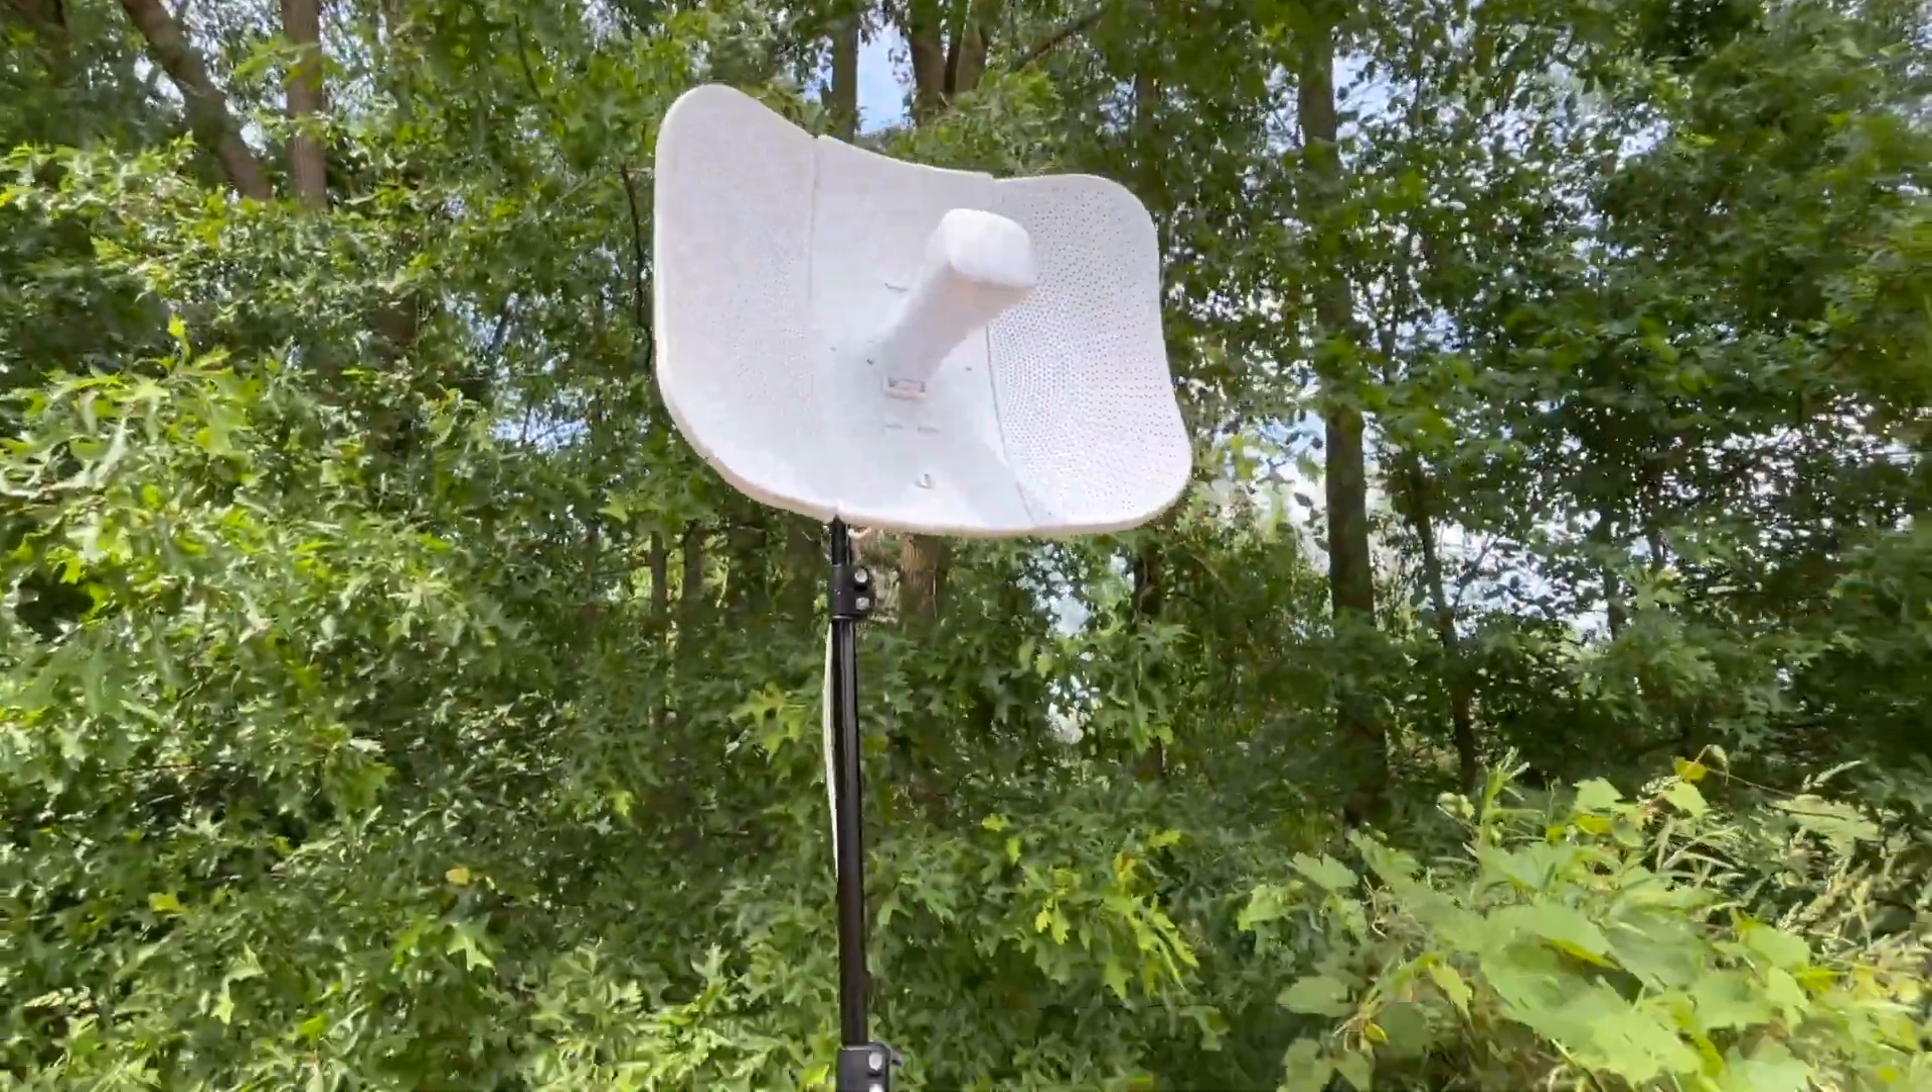All right, so as you can see, we have our point-to-point antenna up. It is not in a specific spot yet.